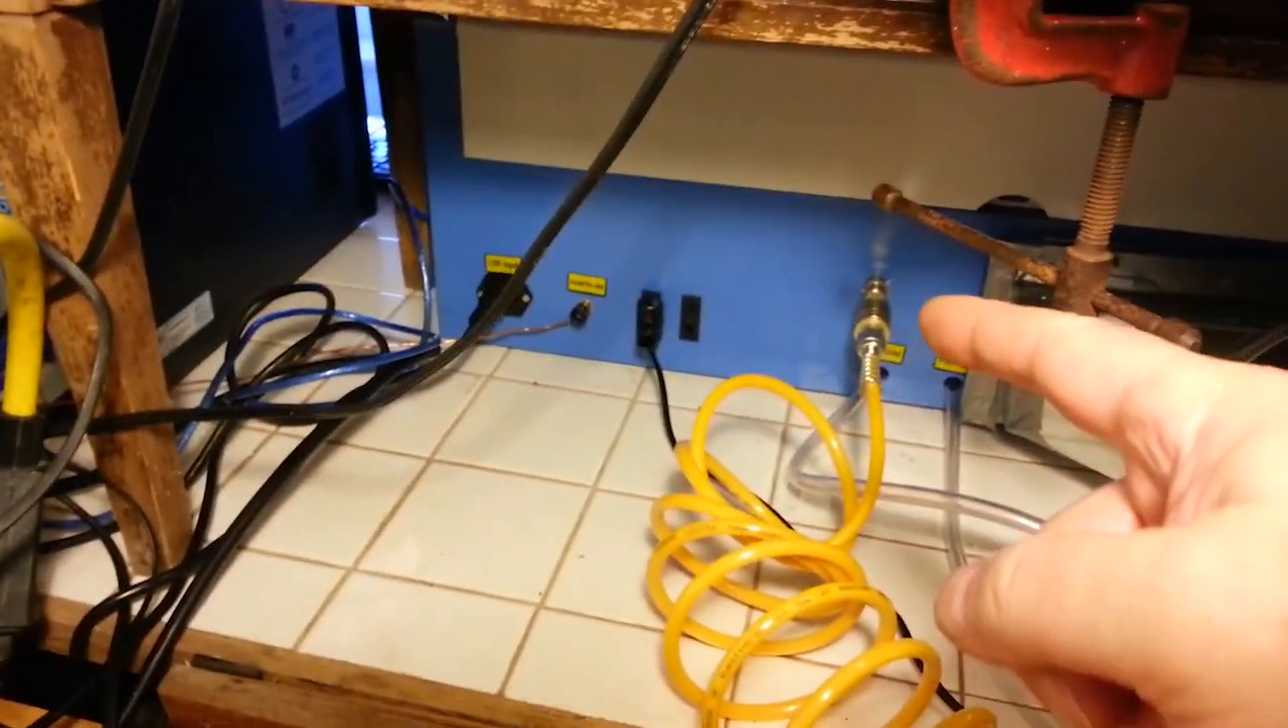There was a hole already in the back of the unit. So I just connected a quick connect to the back.